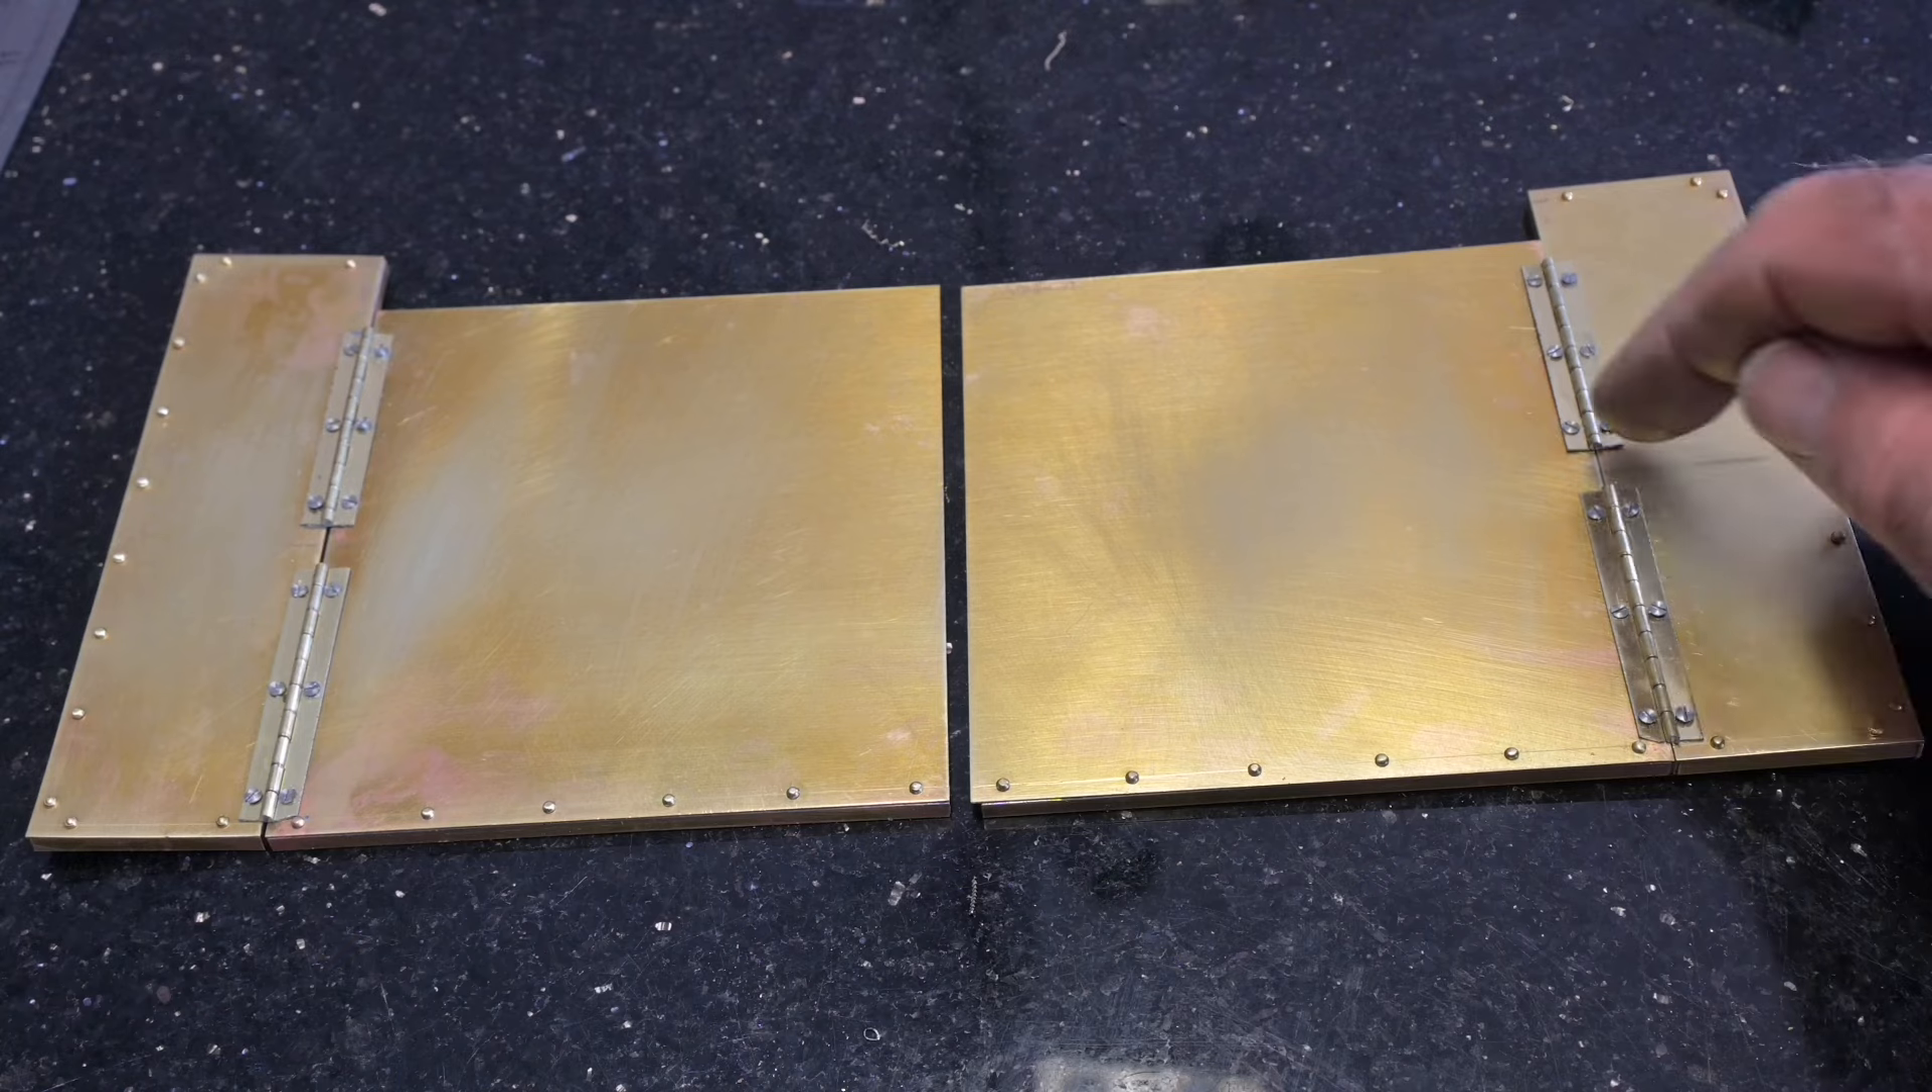I've marked out the position for the screws and fitted them. And they hinge nicely.